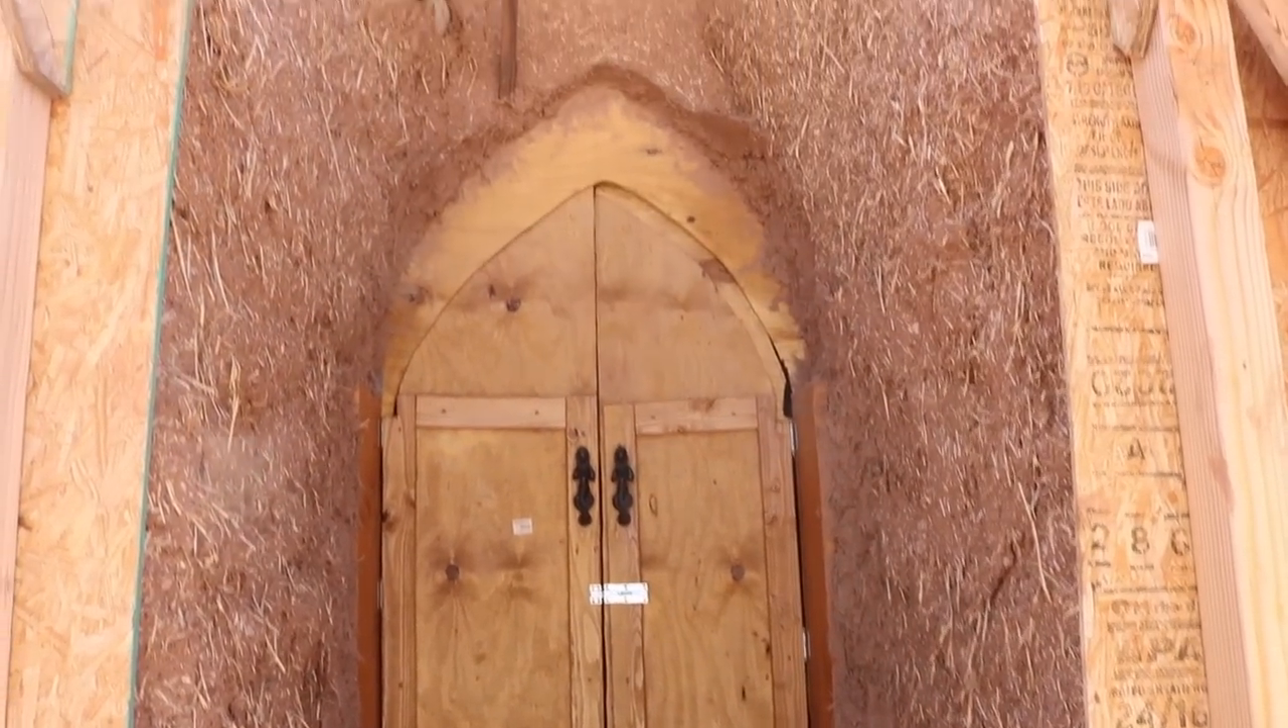Right now we have a temporary plywood door over the entrance to the dome.